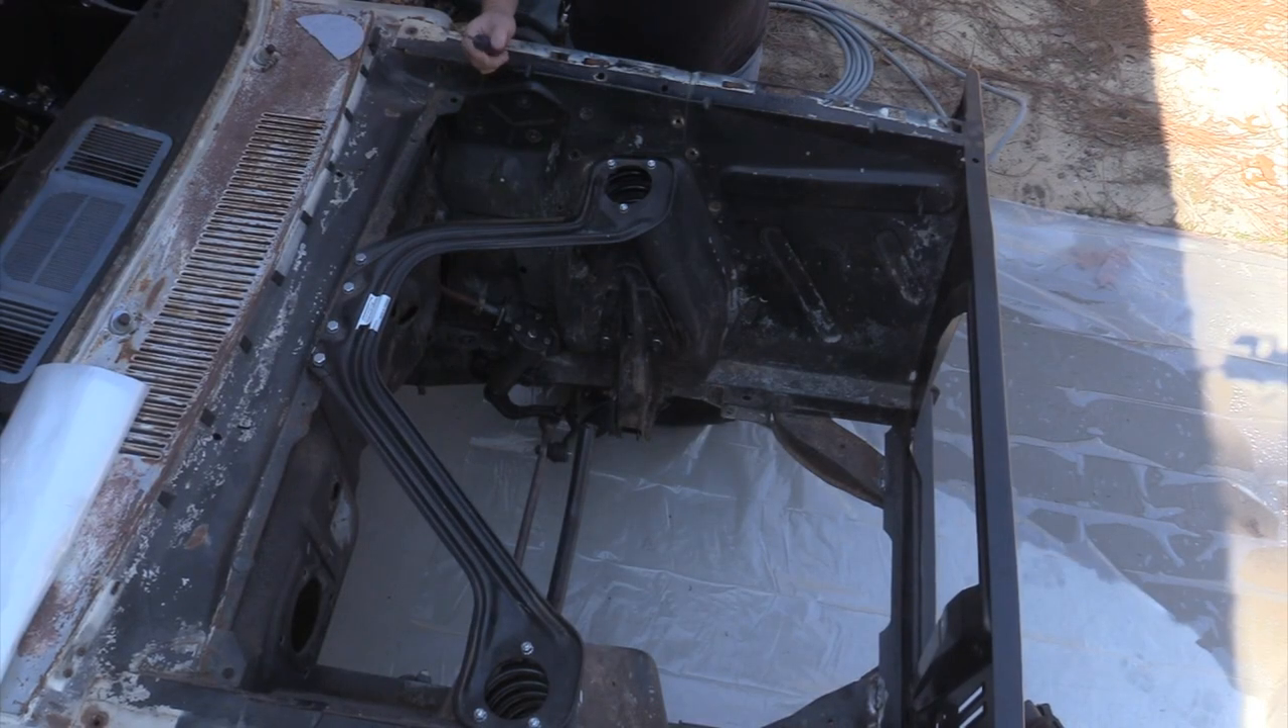Now, we've pretty much stripped out this engine bay down to its barest bones.